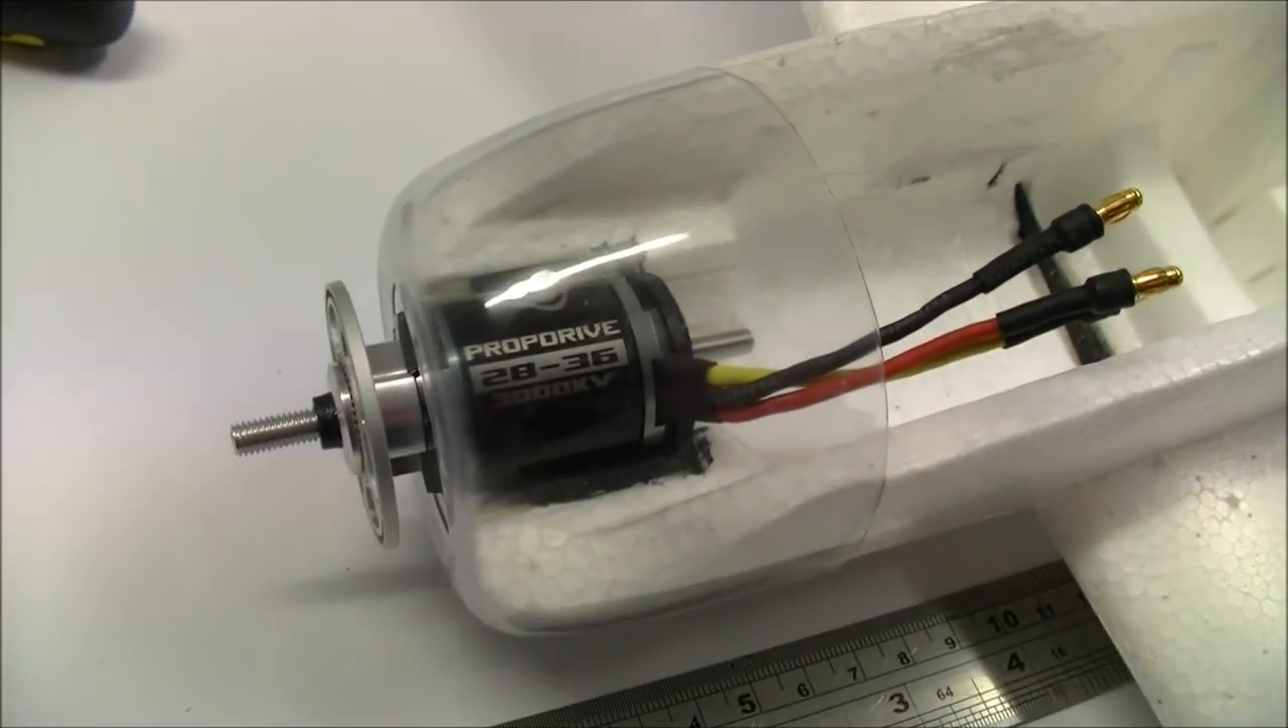I've just placed the engine engine mount in position with the nacelle on.